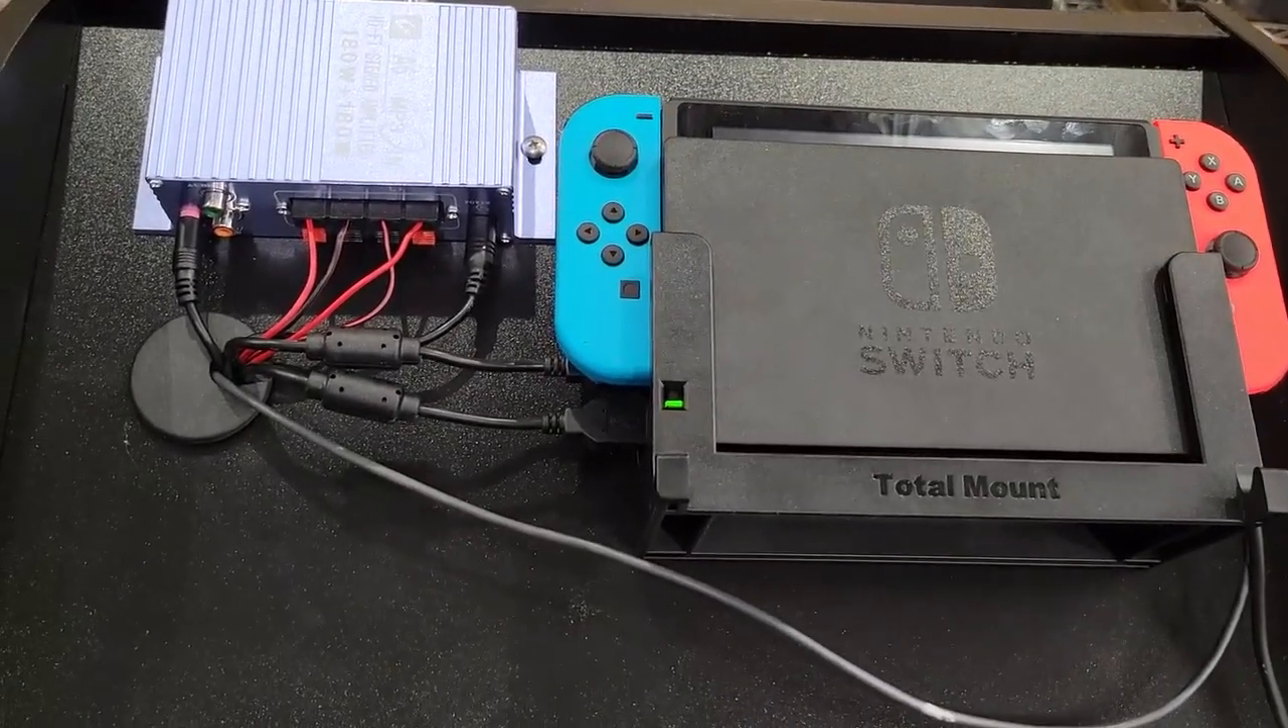We now have the switch docked.